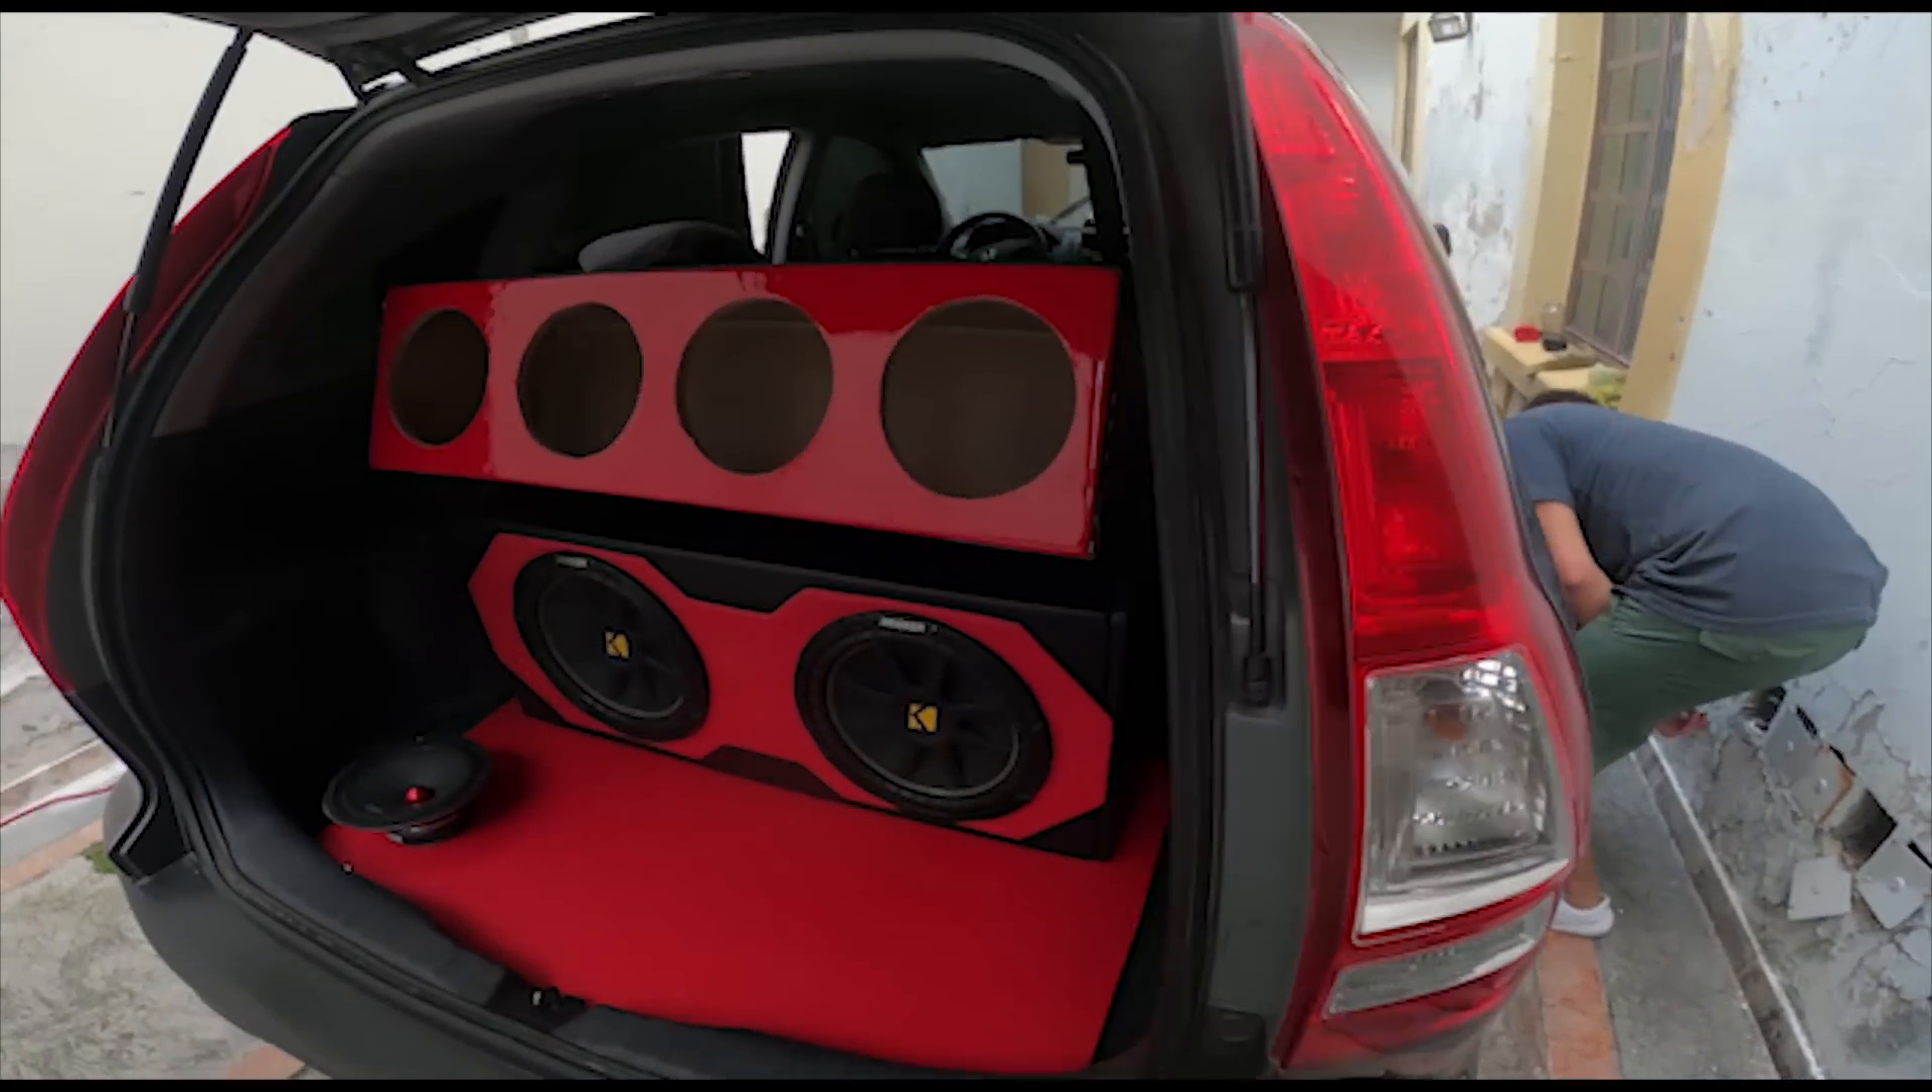Pues ya también están los bajos colocados.